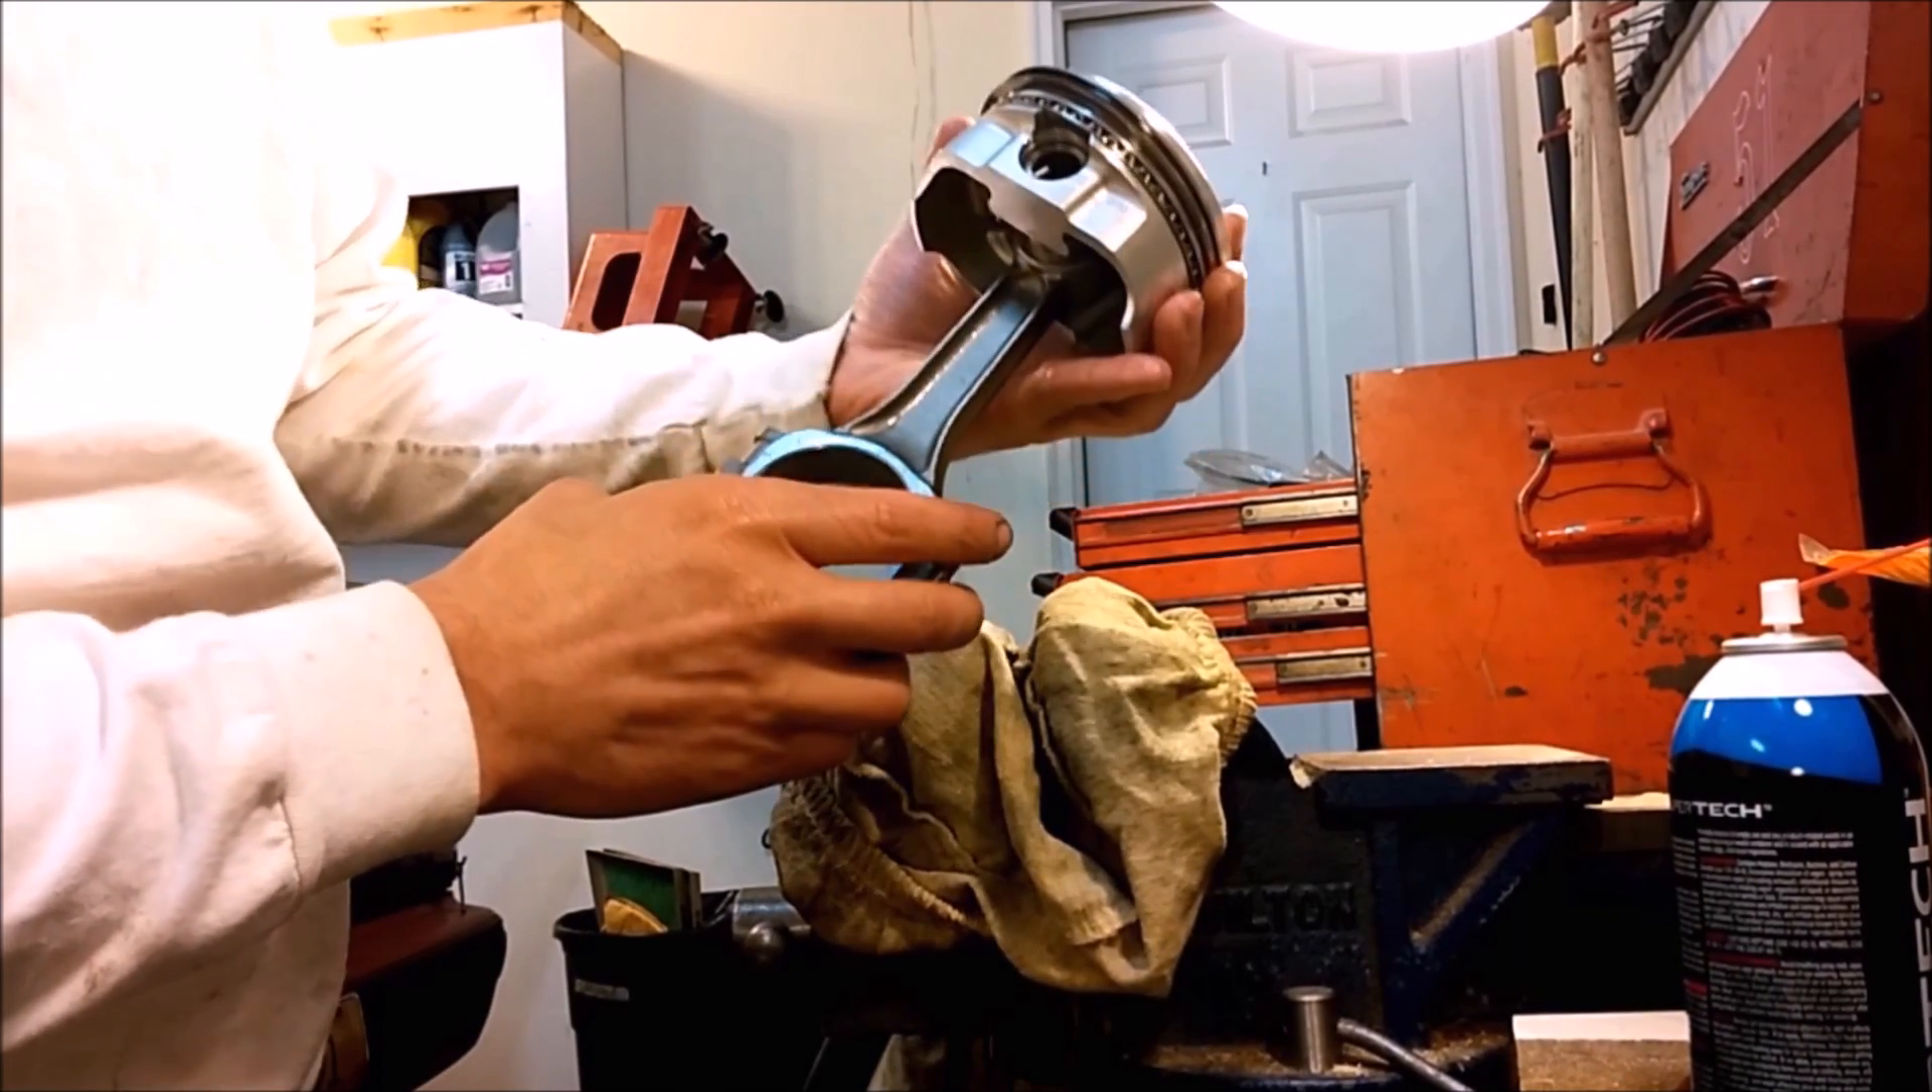And now we have a completed piston rod ring assembly.